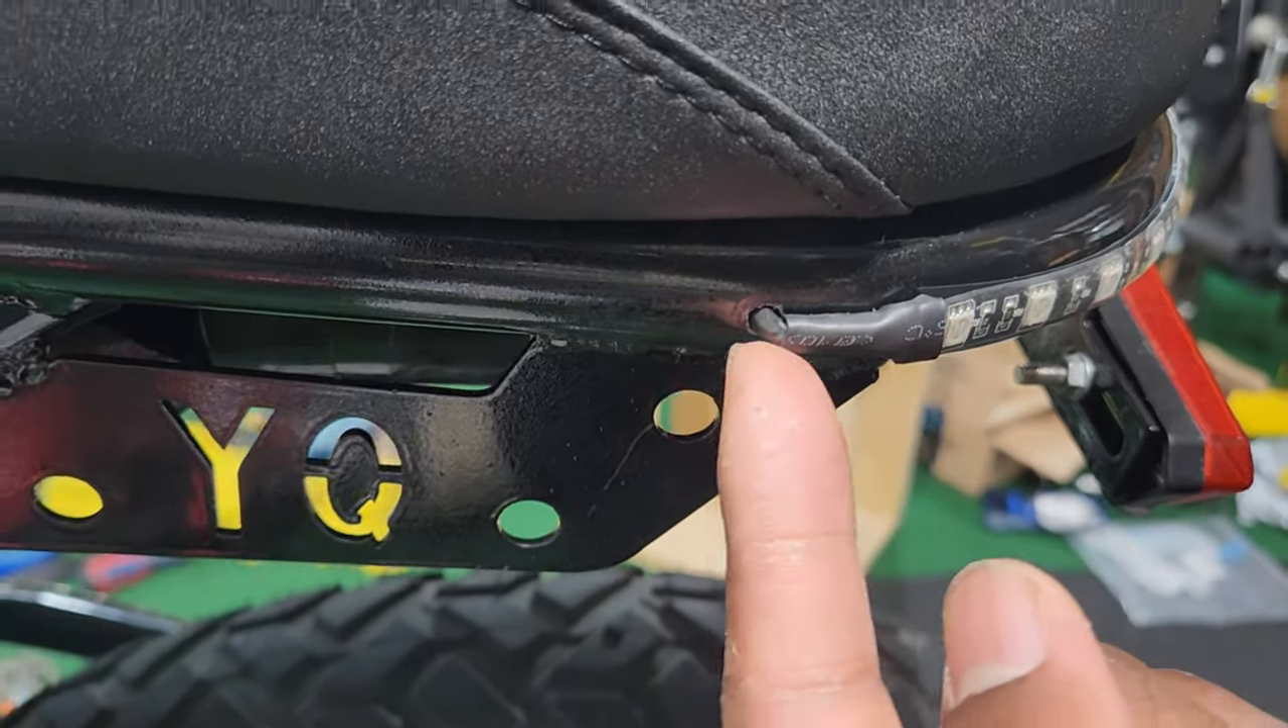This LED right here I wired it and I drilled a hole and plugged it right into the hole.